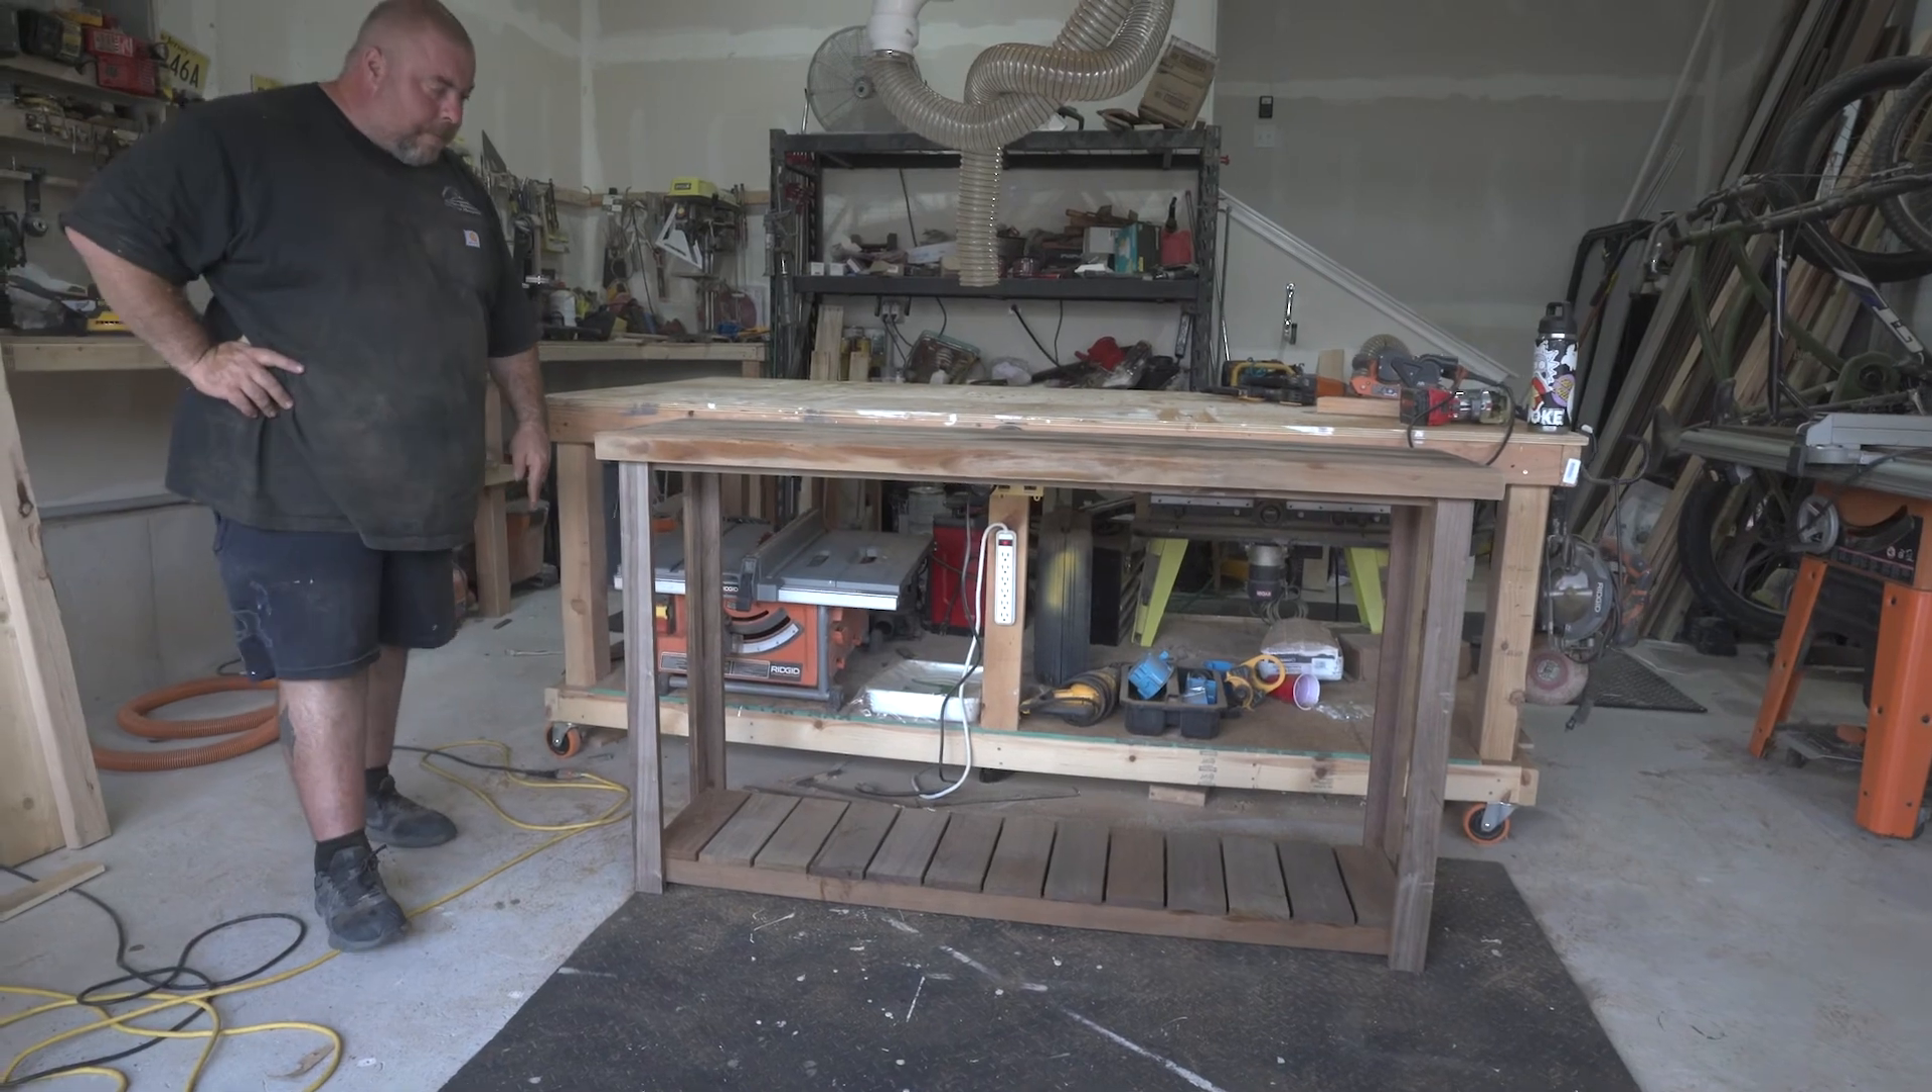So we've got the top set, and we're just about wrapped up on this piece.